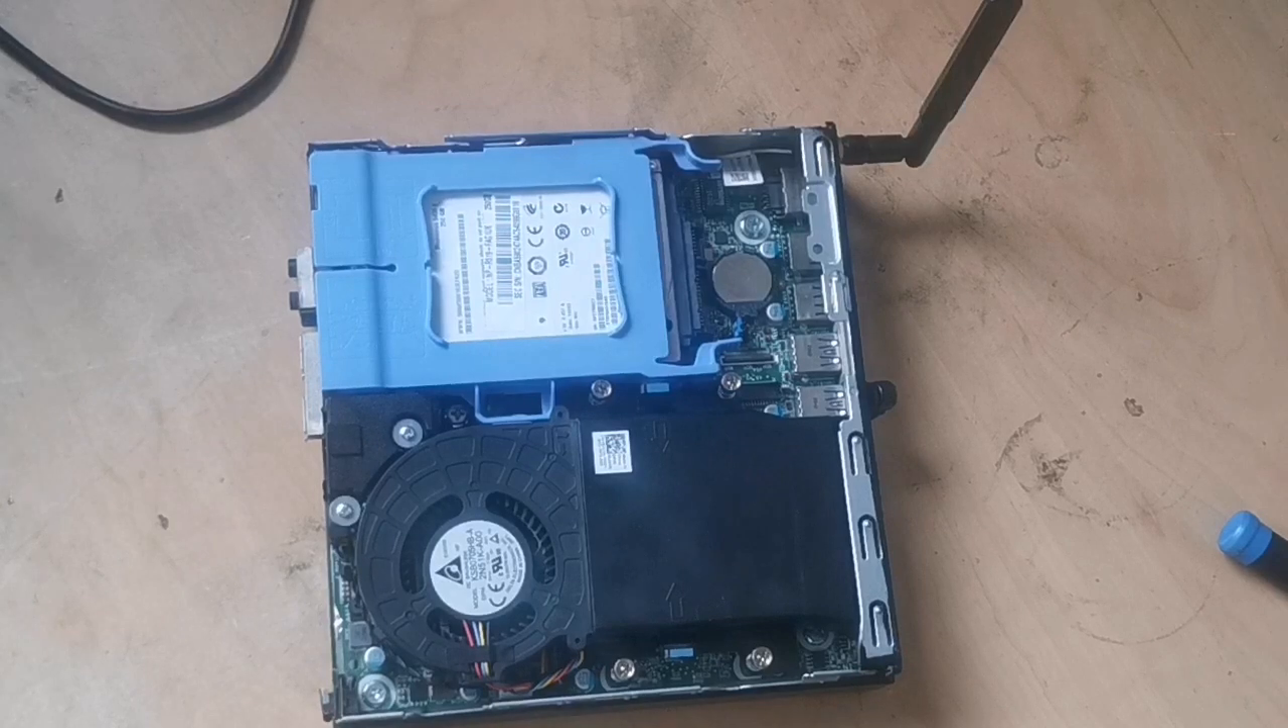So we're going to start by removing the case screw the single screw from the back and then this should slide forward like so and the case lifts off revealing the innards as you can see.